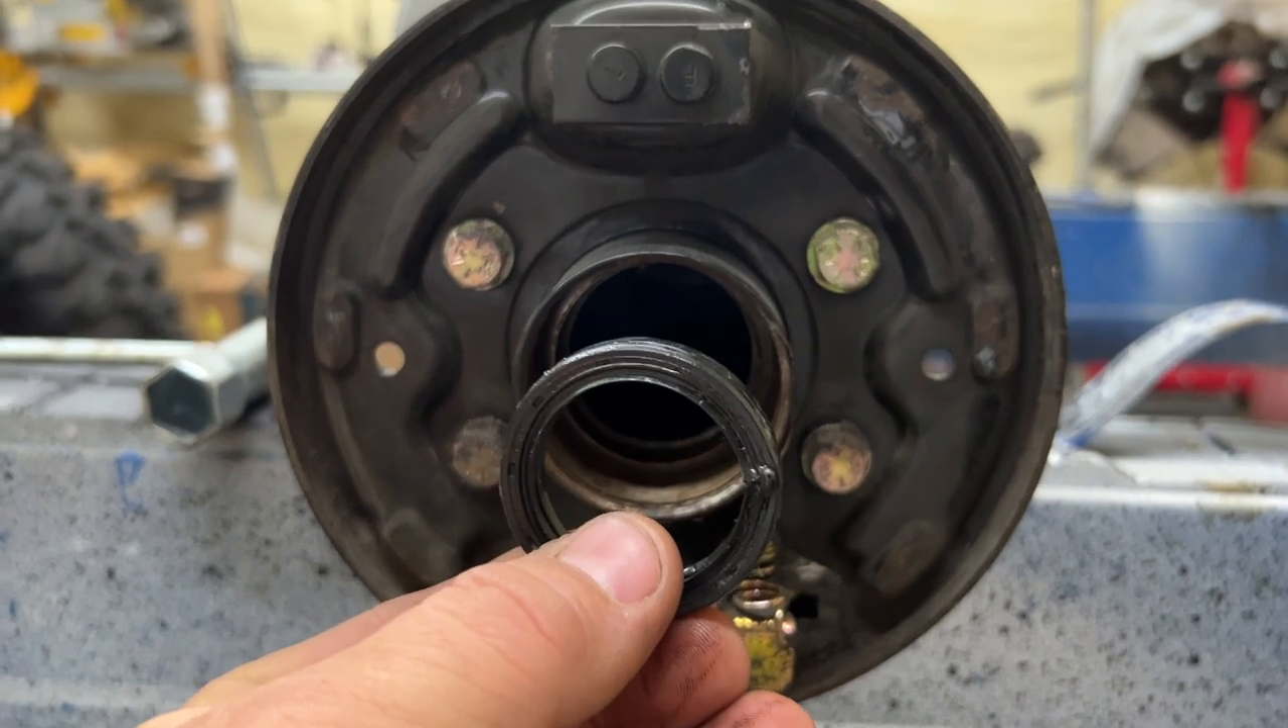So I went ahead and I removed the axle seal.